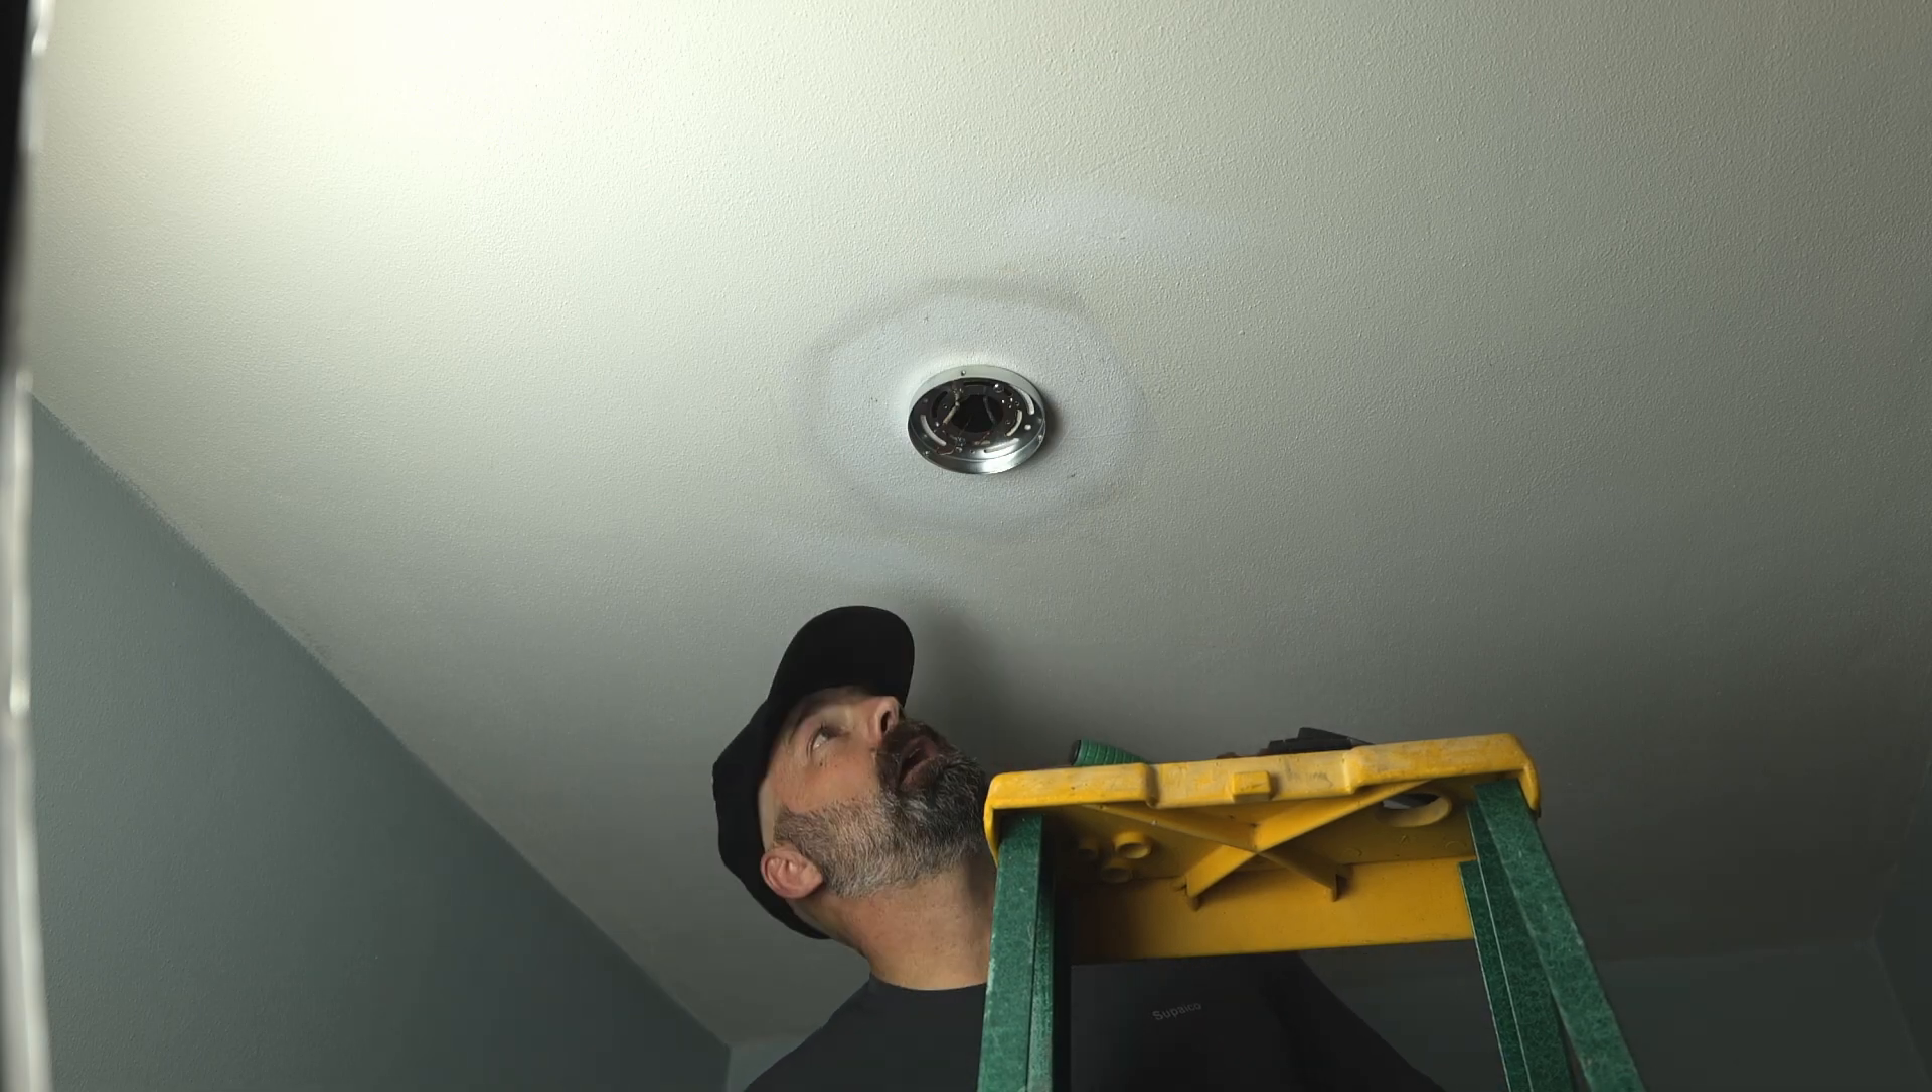Now our mounting box is in.